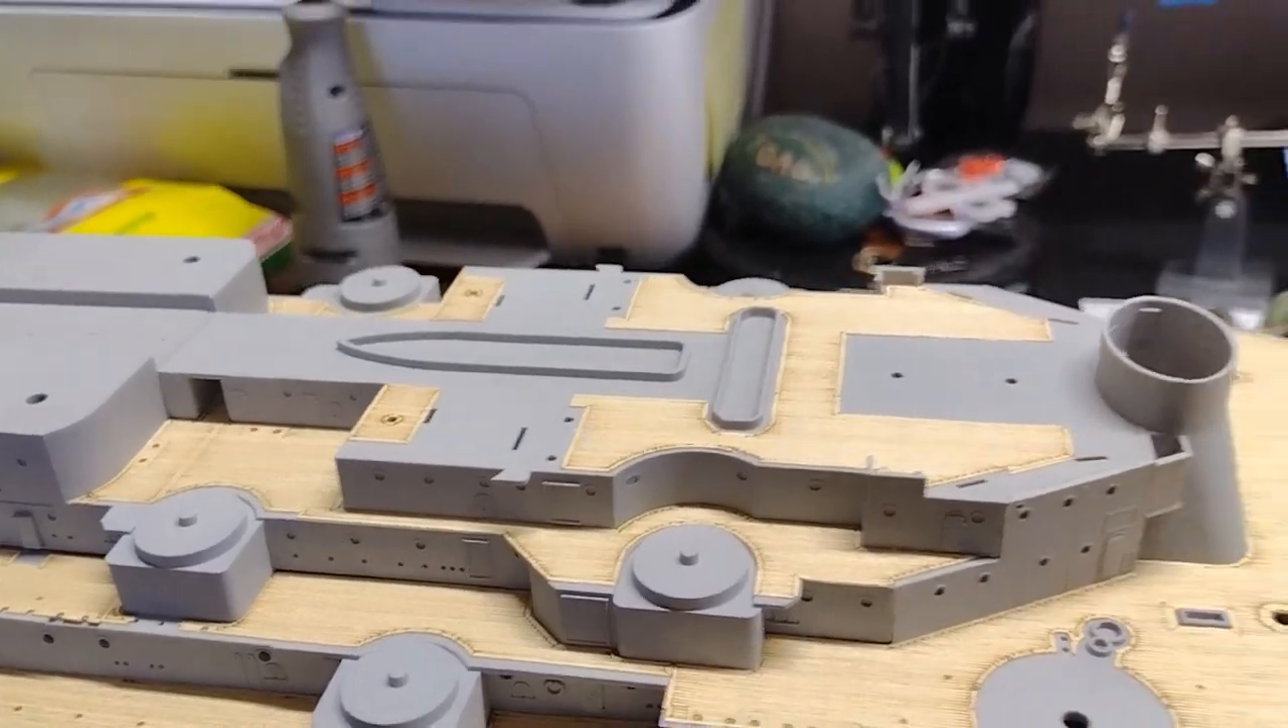There's more superstructure to go on top here, of course.